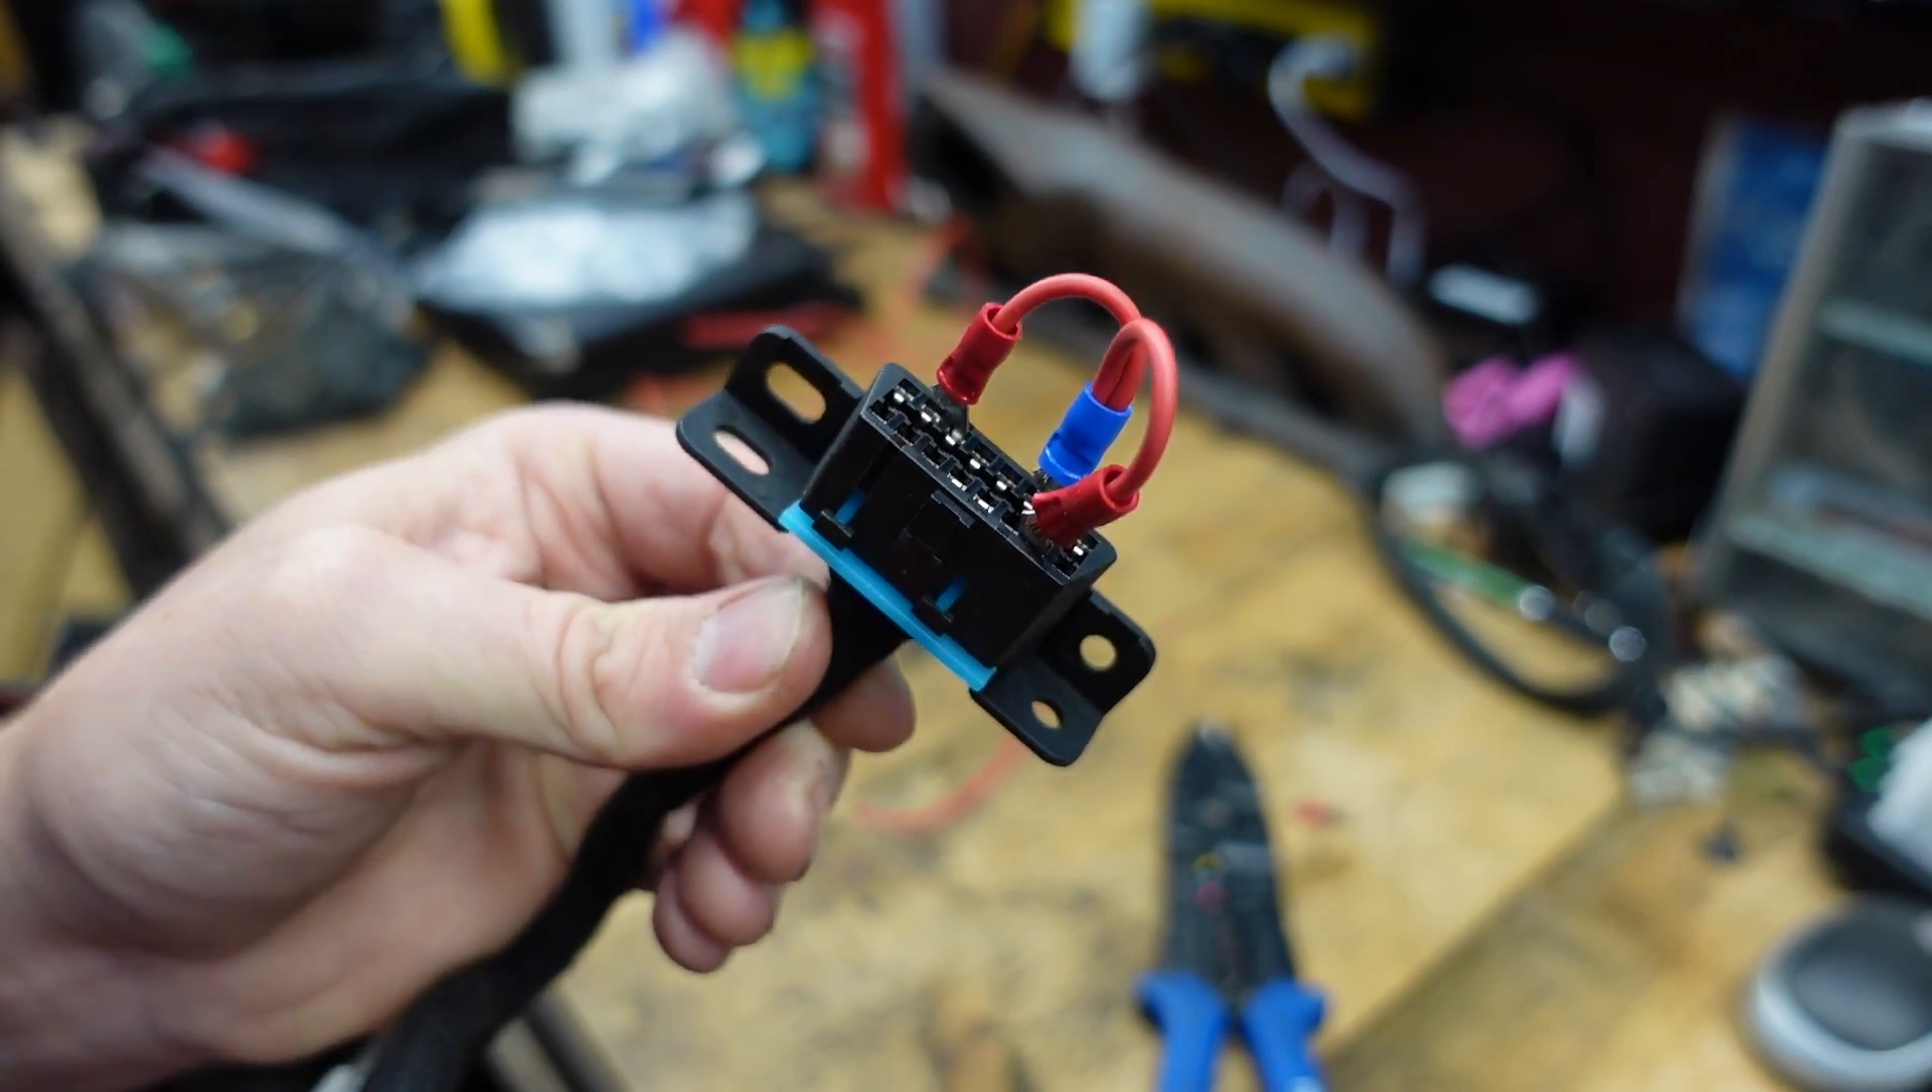So I've got my little jumper set up here.